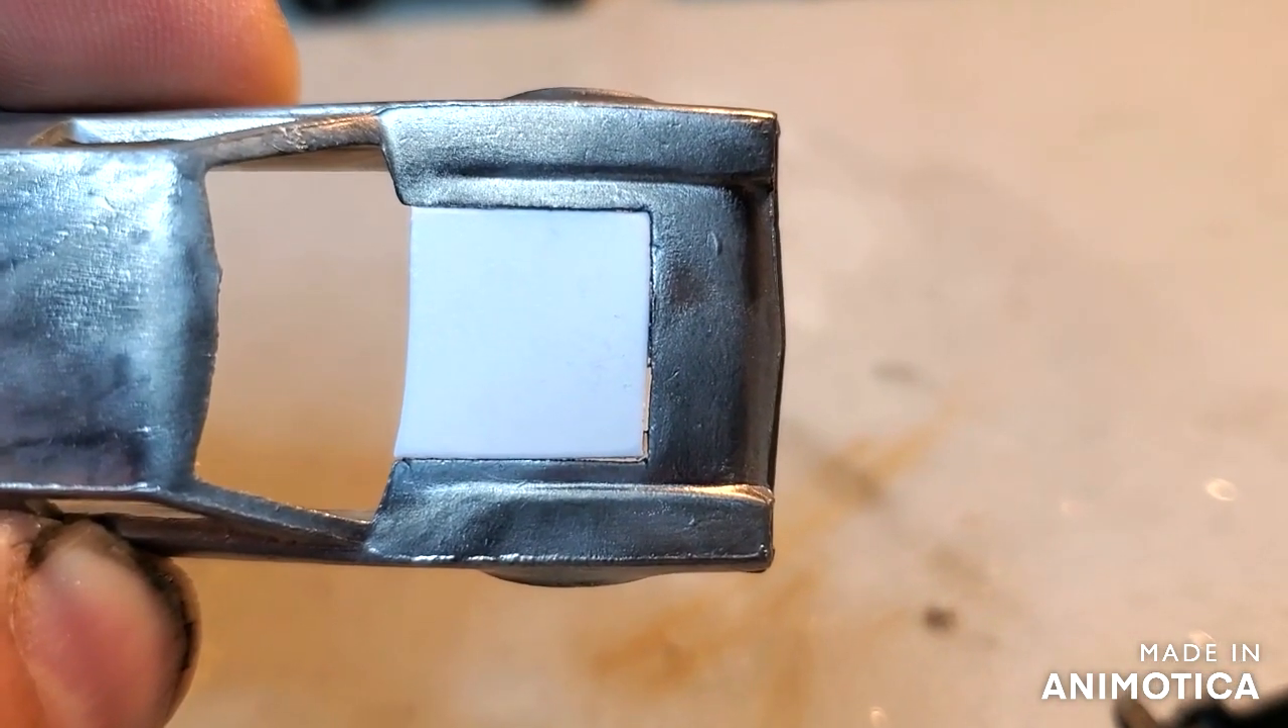So, I was going to do the JB Weld on the hood but I'm like, why not just do a piece of styrene? So, there it is. Pretty close. There's a little gap but, you know, it's not going to be perfect.